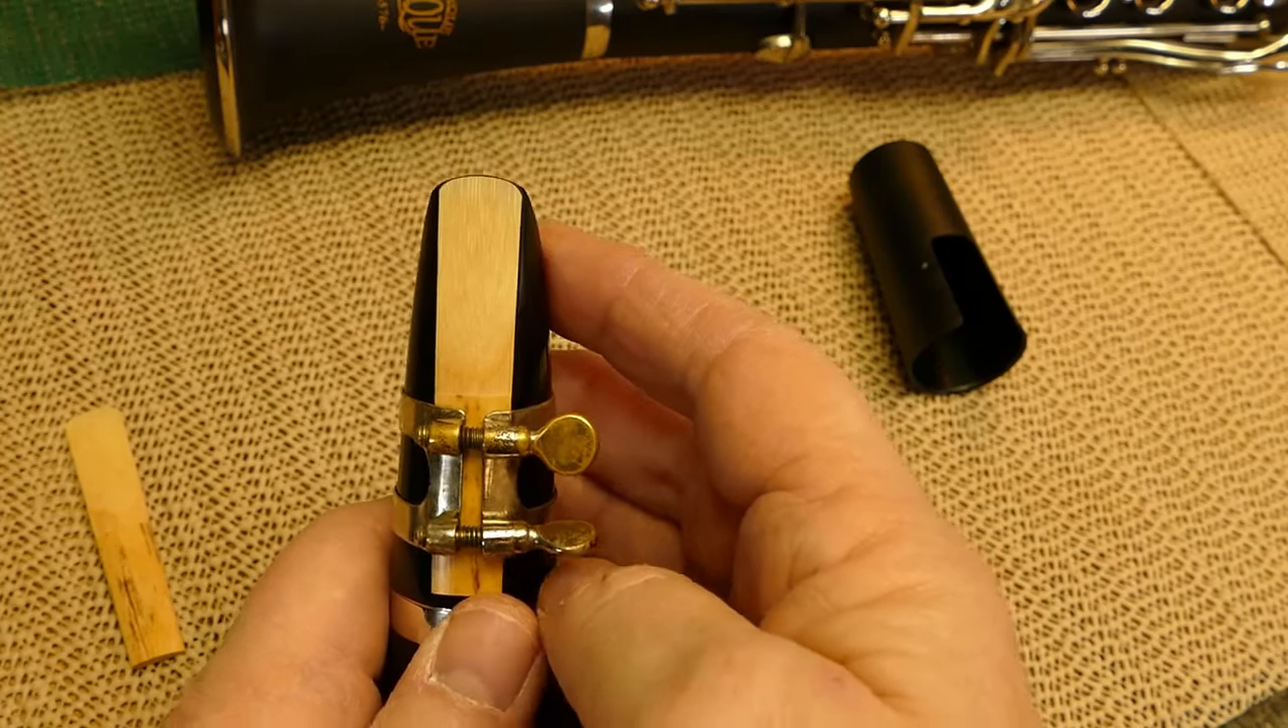Now the reed is in a really good position it's even with the tip of the mouthpiece is and that's where where you want it.